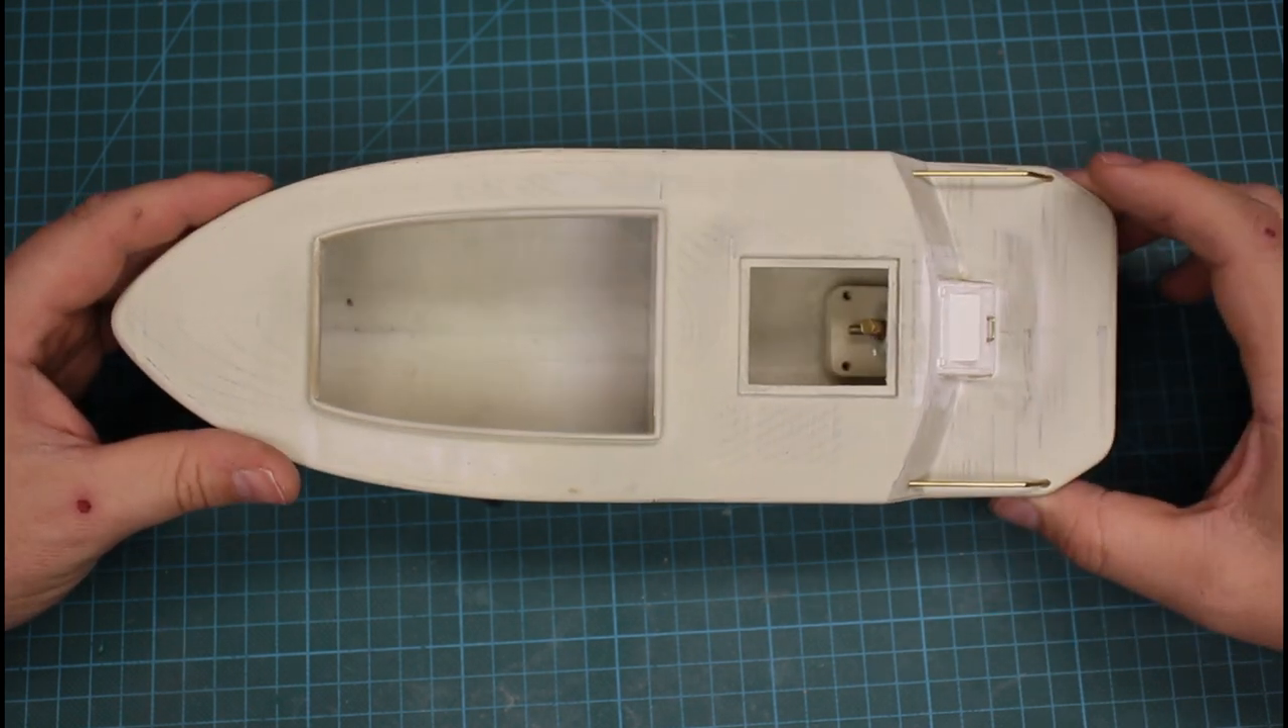Wir haben hier die Relinge eingeklebt.